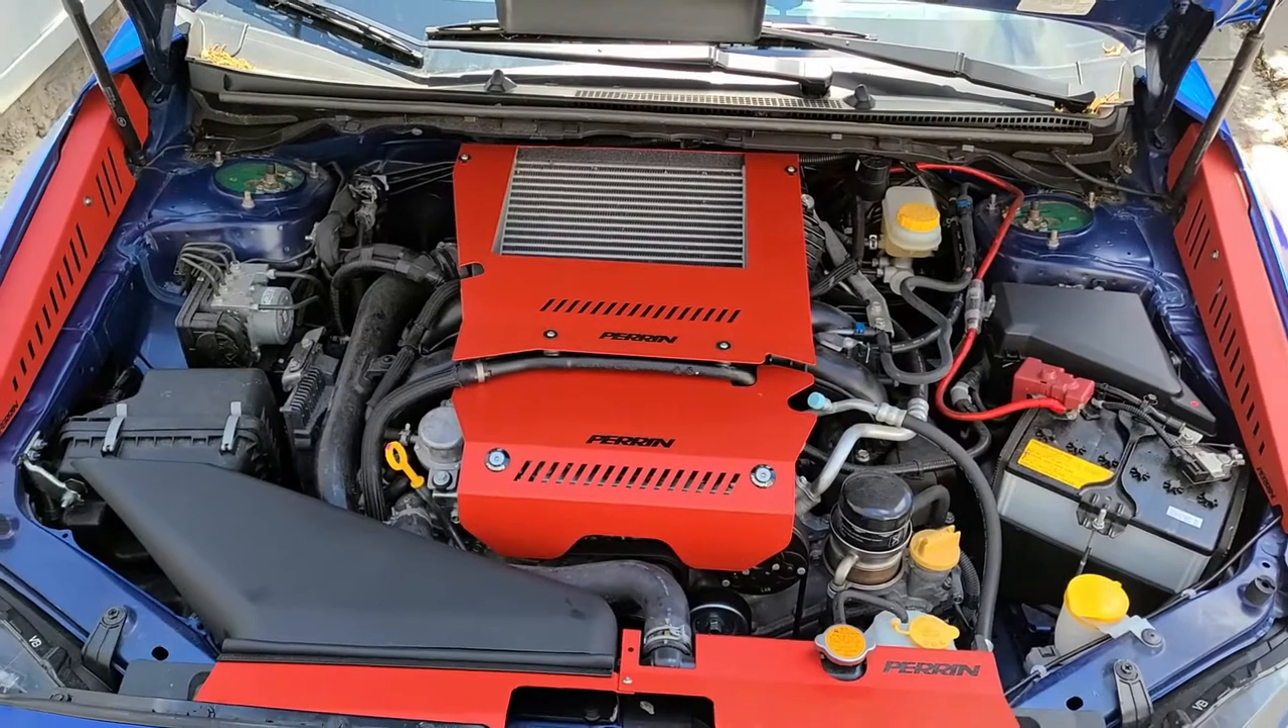All right guys so there we have it we got fender shrouds engine cover and a radiator shroud all in.